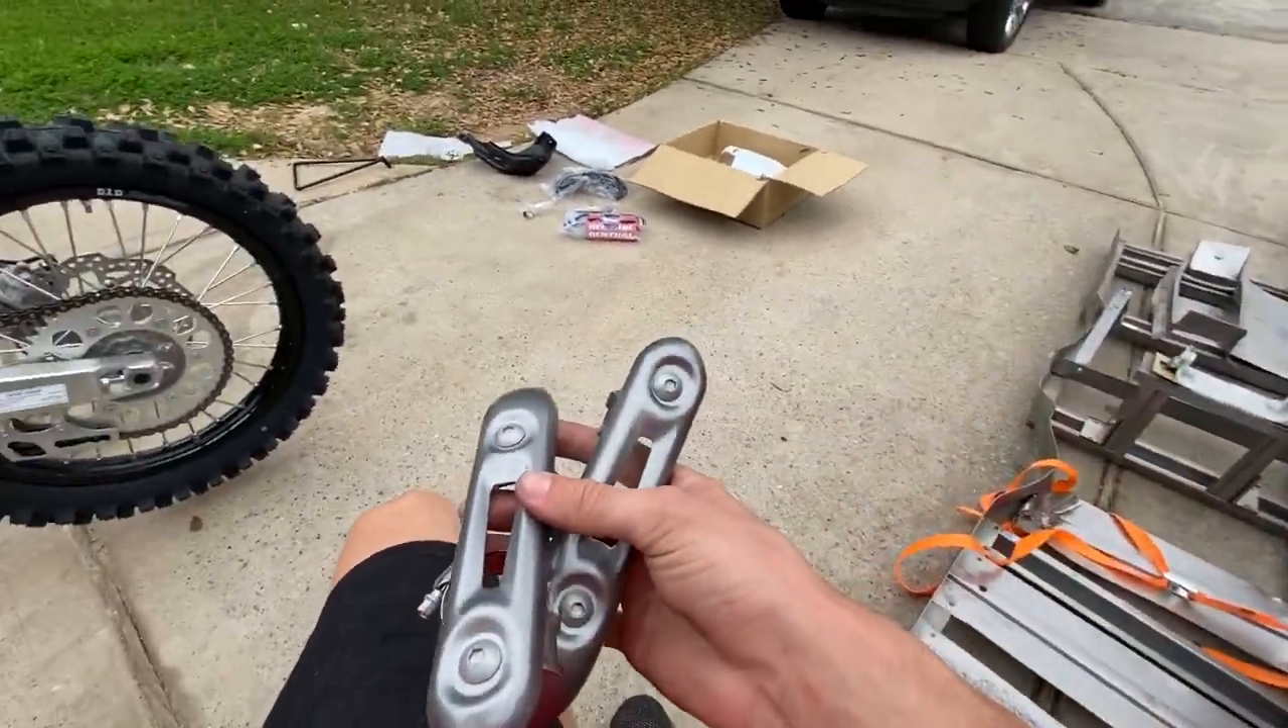Okay as you can see i have removed the heat shield i took it off the other side as well so i got both heat shields off.